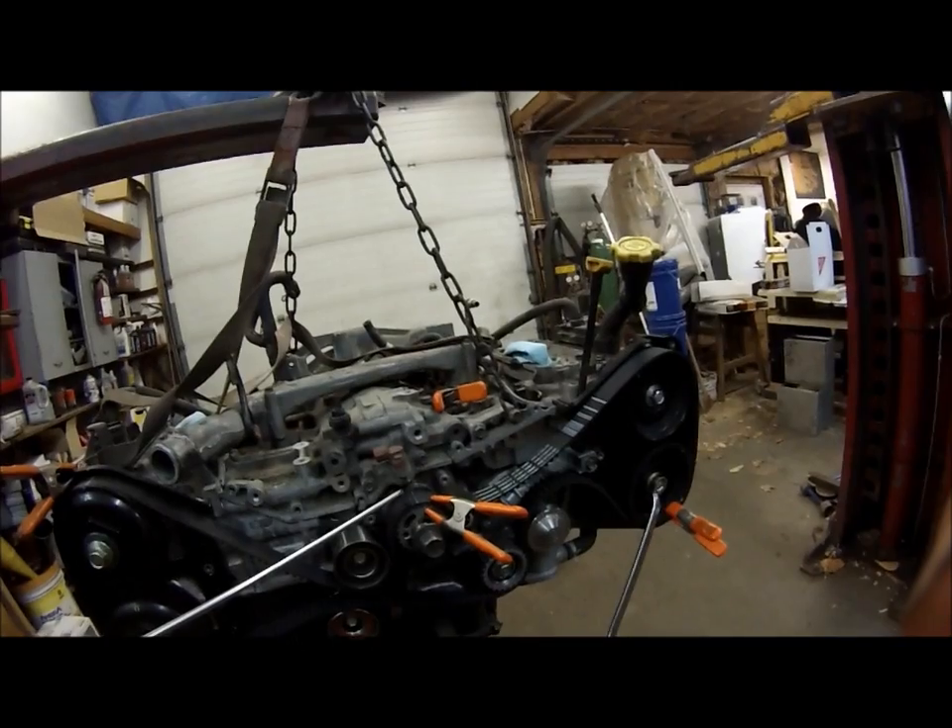Okay we've got the timing belt set in place.